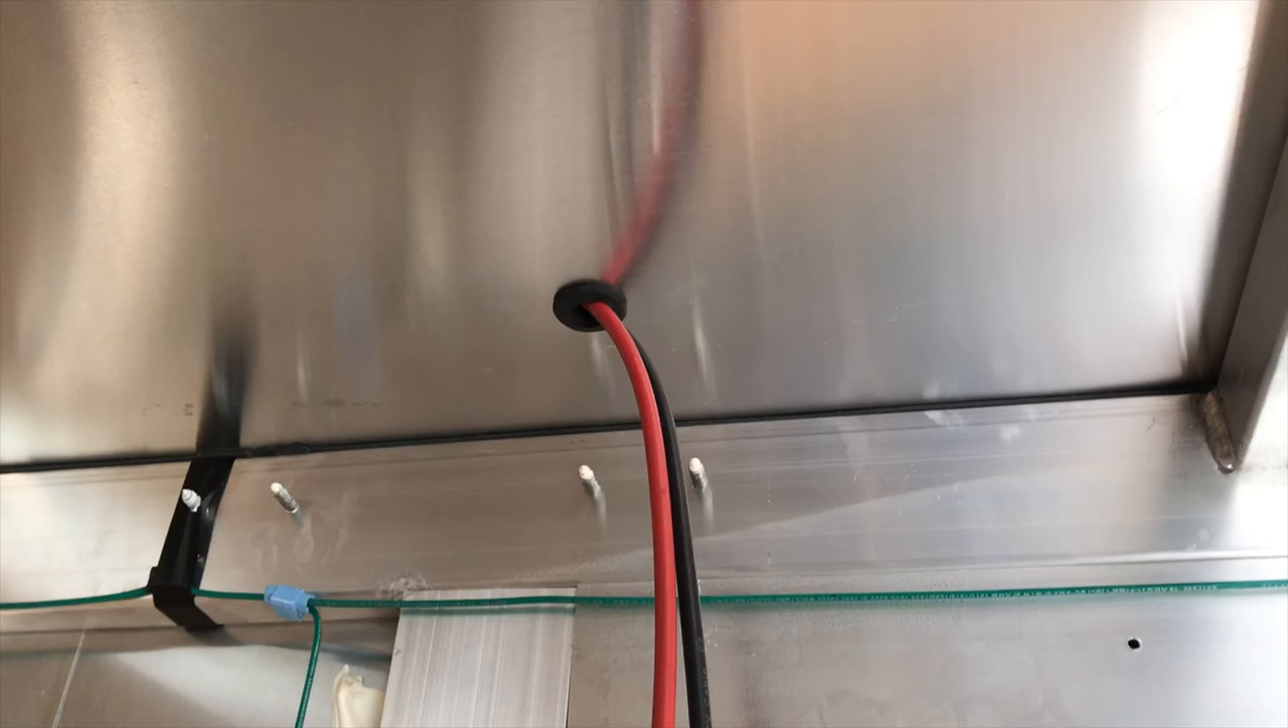Now, sadly, I didn't get any video of me fishing this wire into the trailer, but here is proof. I did get it in.